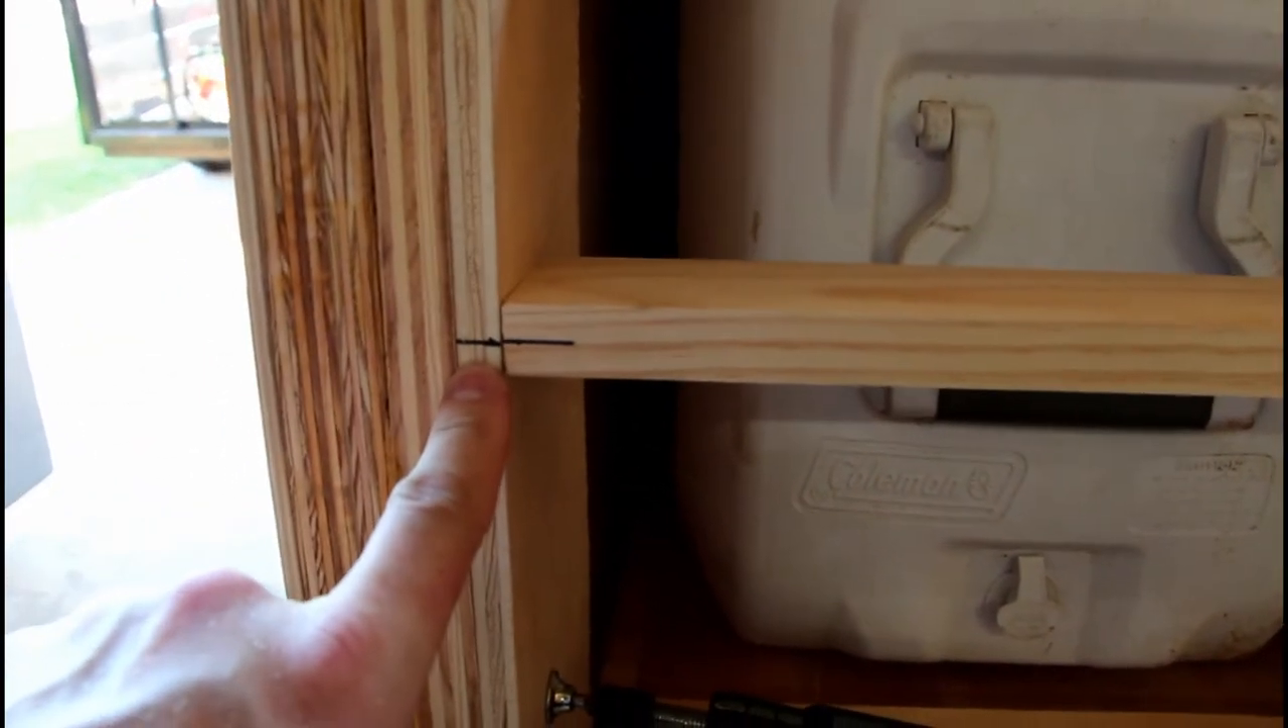All right, so I have my spars temporarily installed here and what I've done now is I've taken my spar and I marked off the middle of my spar.